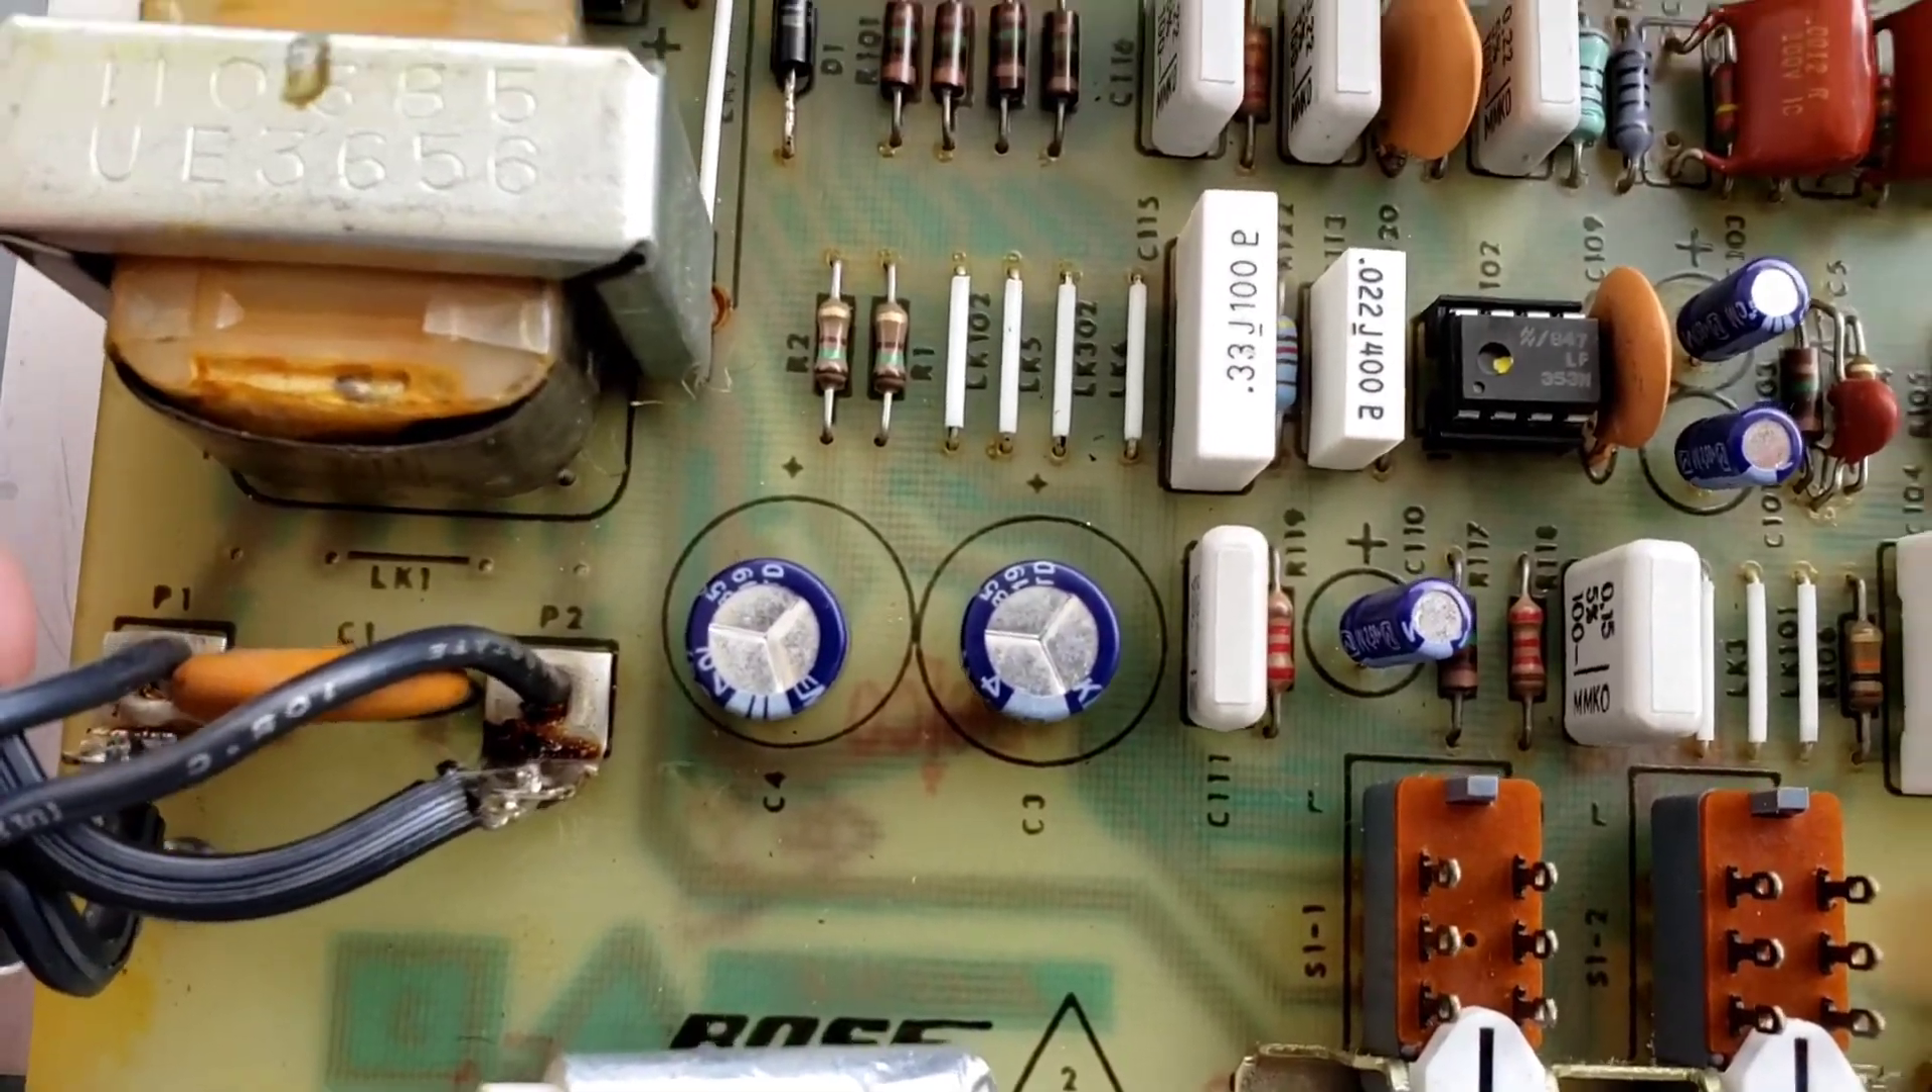Everything has been installed back. Capacitors are in place.